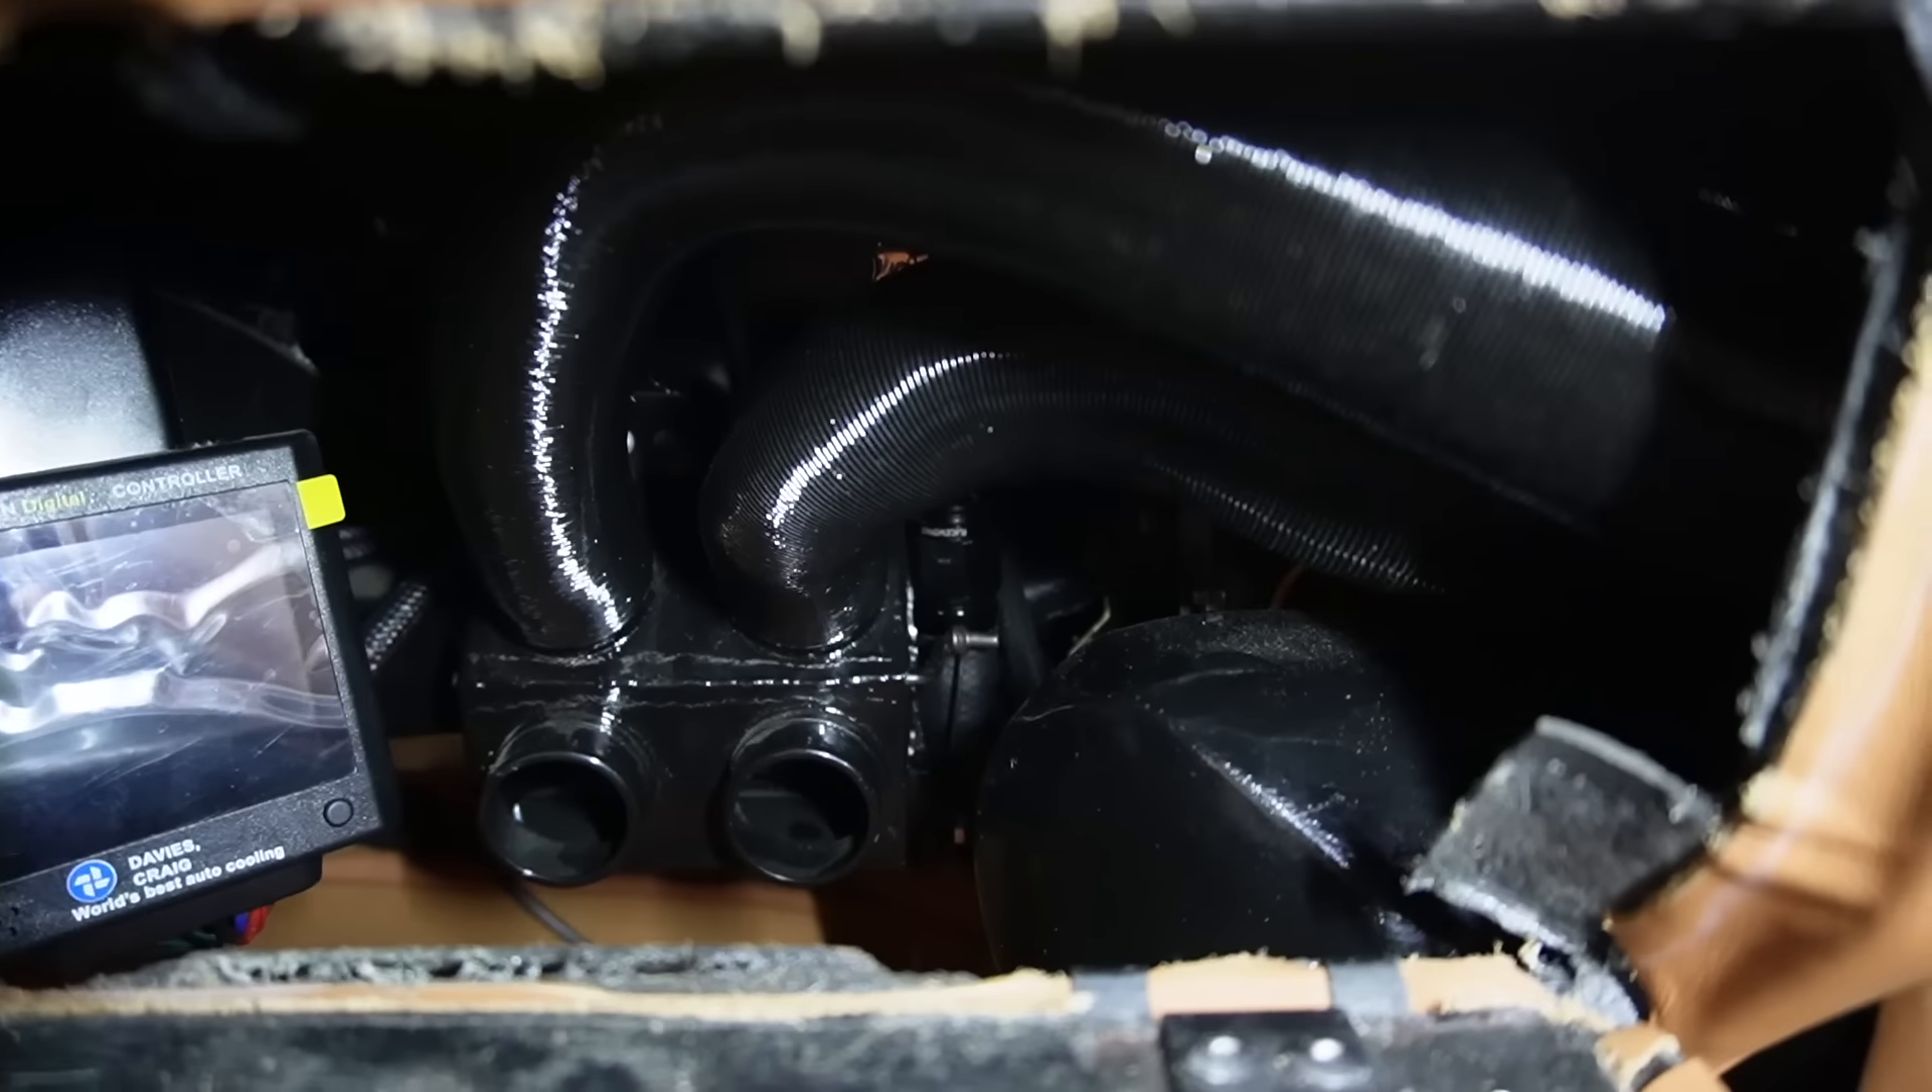Another thing is I have a glove box that is all just open inside and there is vent pipes and all sorts of stuff in there that is not finished.